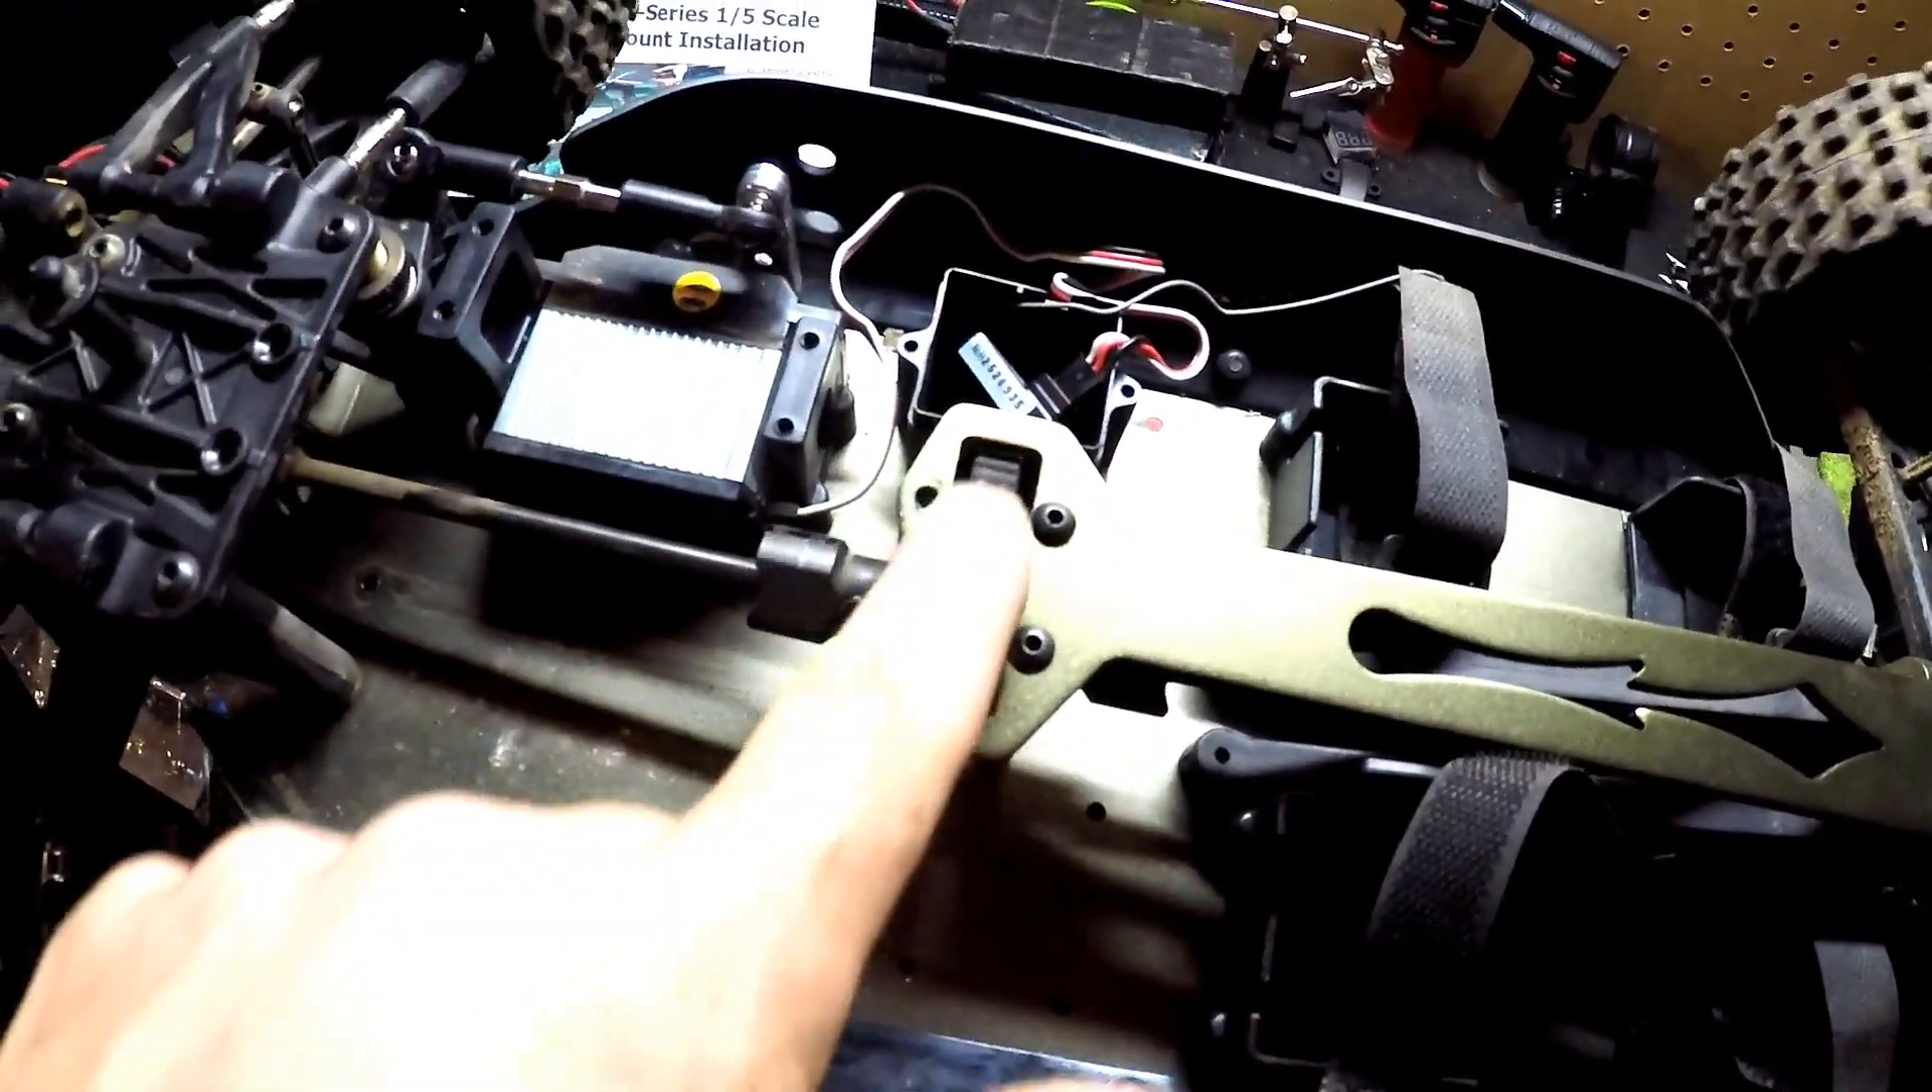All right everybody so I put this uh top chassis brace back in right here.